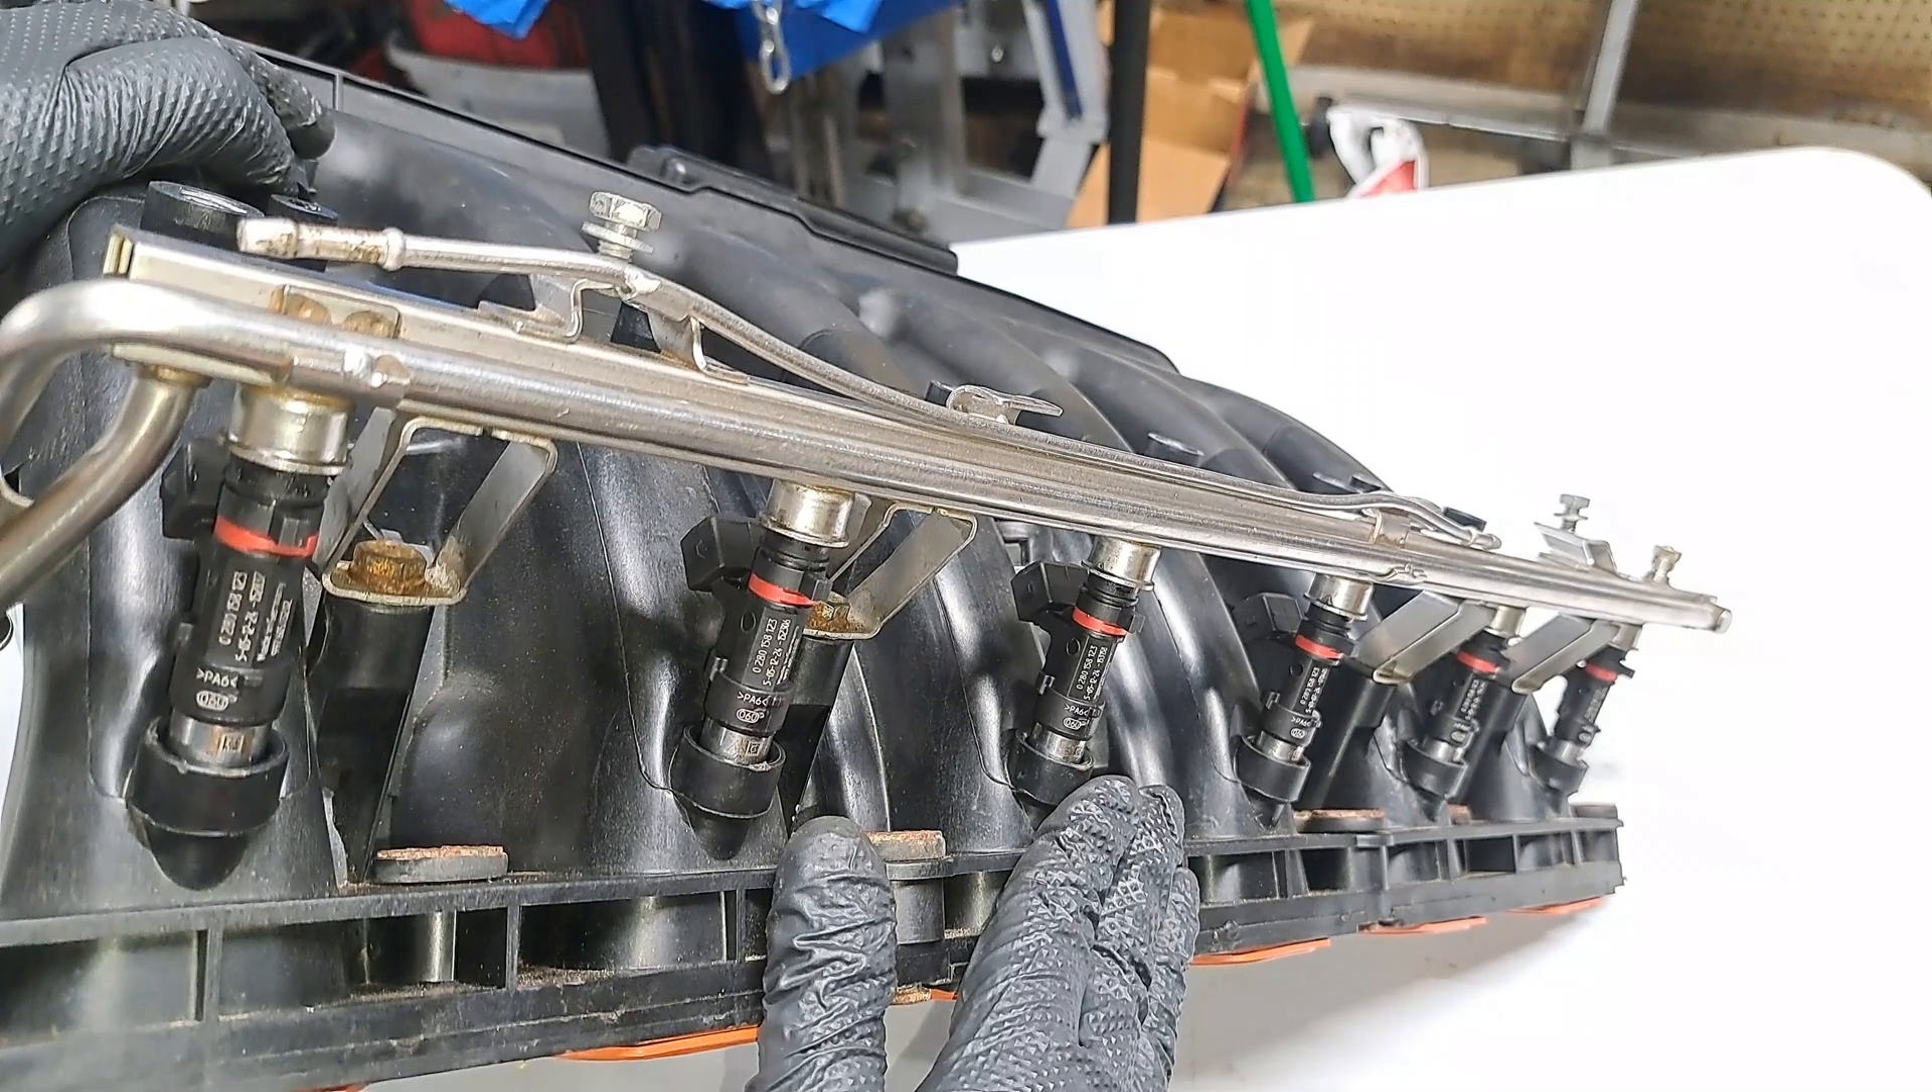Just like that, we now have upgraded fuel injectors installed.